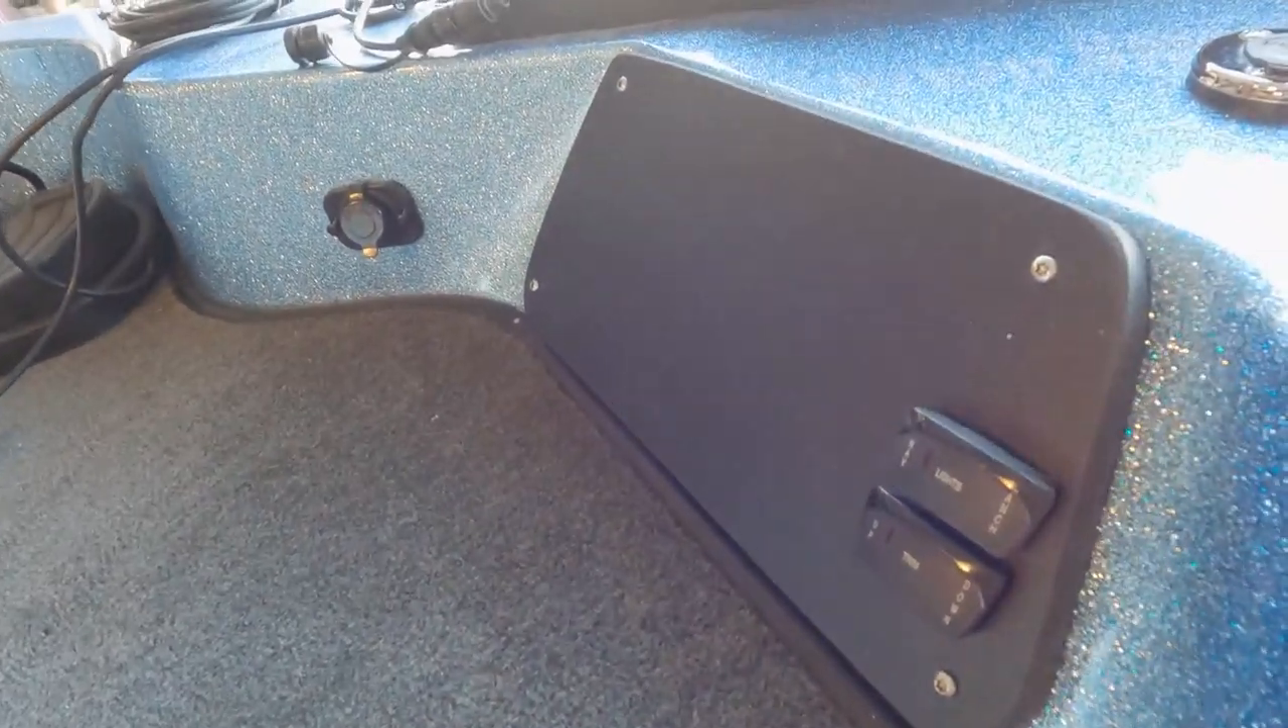But everything looks really really good on this new plate. It's nice and smooth. Everything fits up nice and flush. And our switches fit exactly where they should.